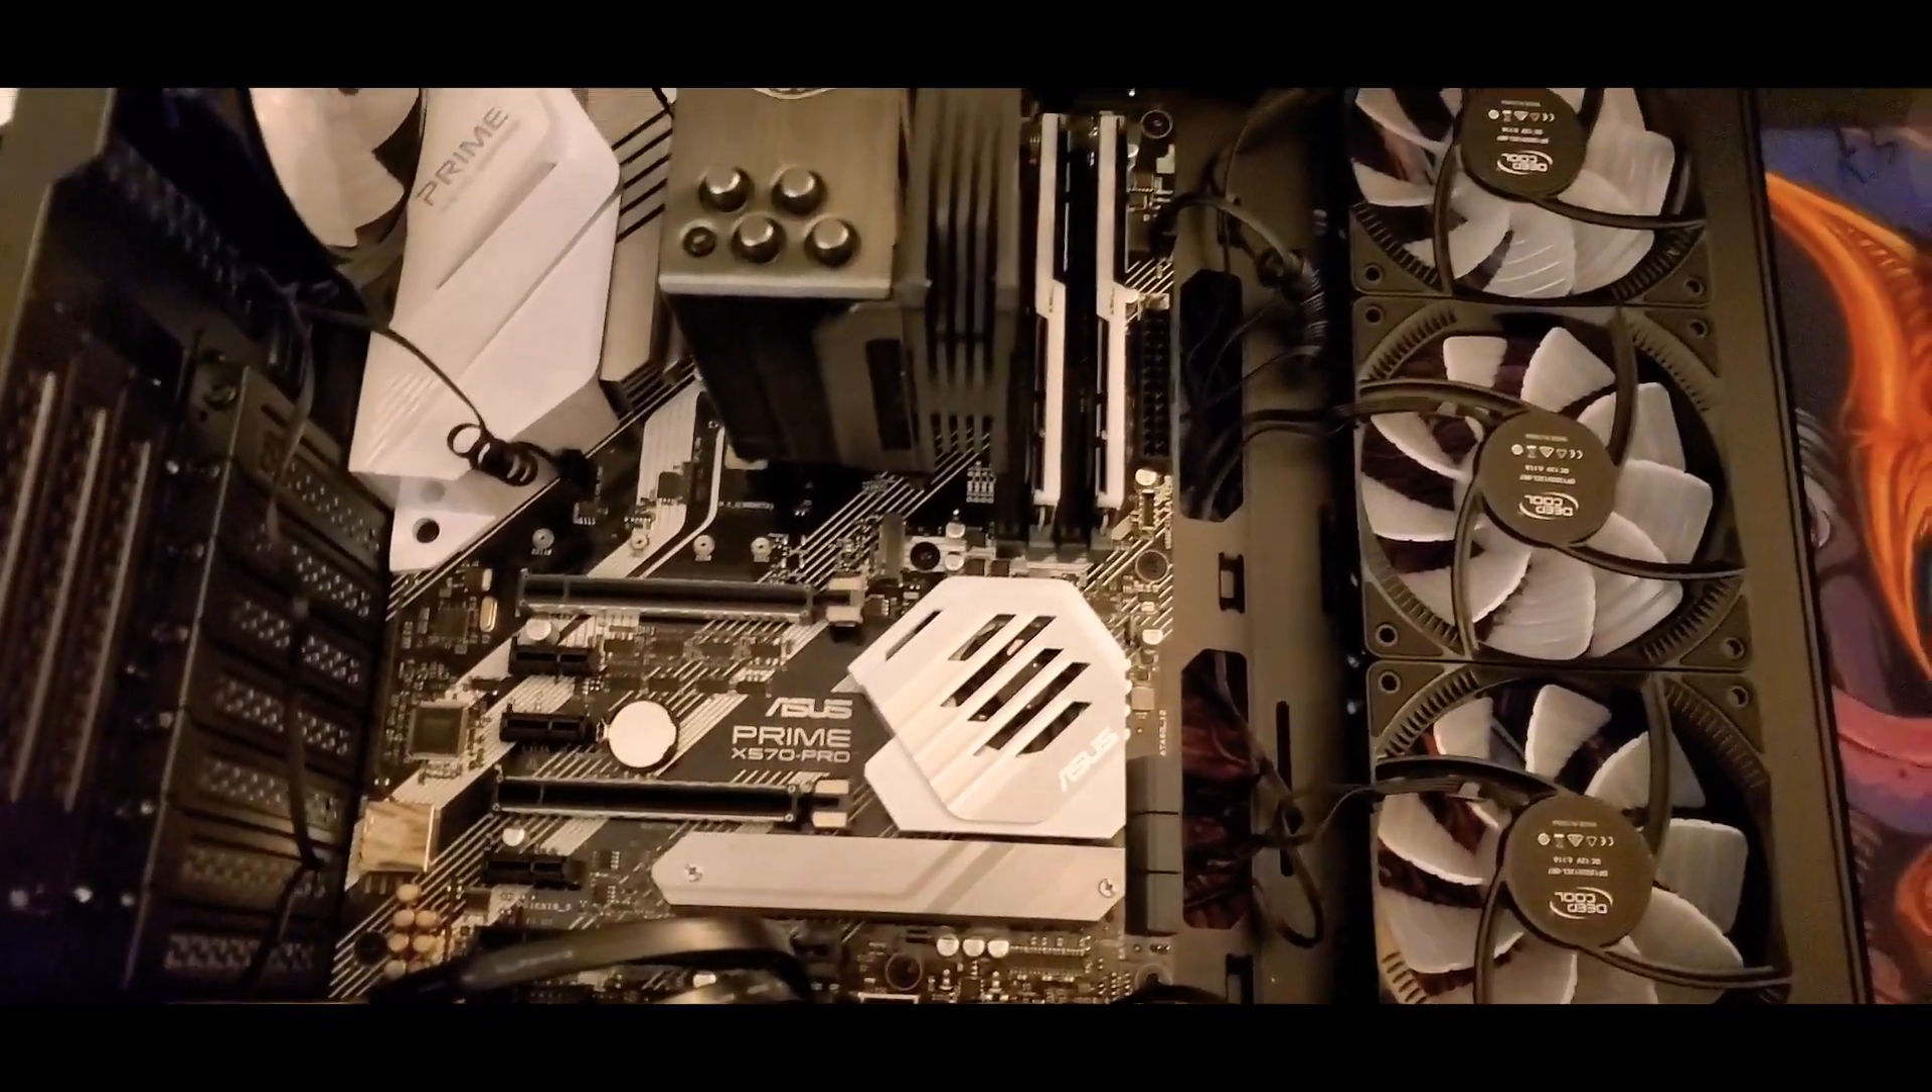So, motherboard is in. I went ahead and plugged in what I could.